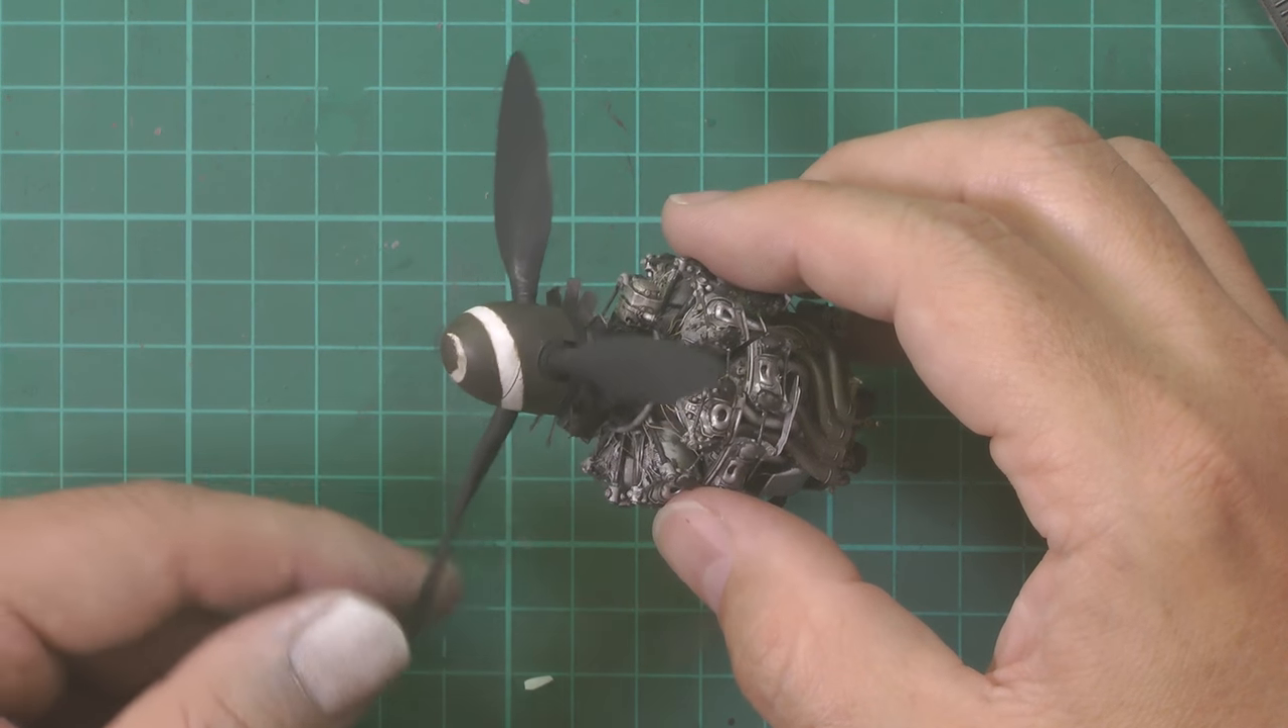But there we go that is the prop section done and completed.